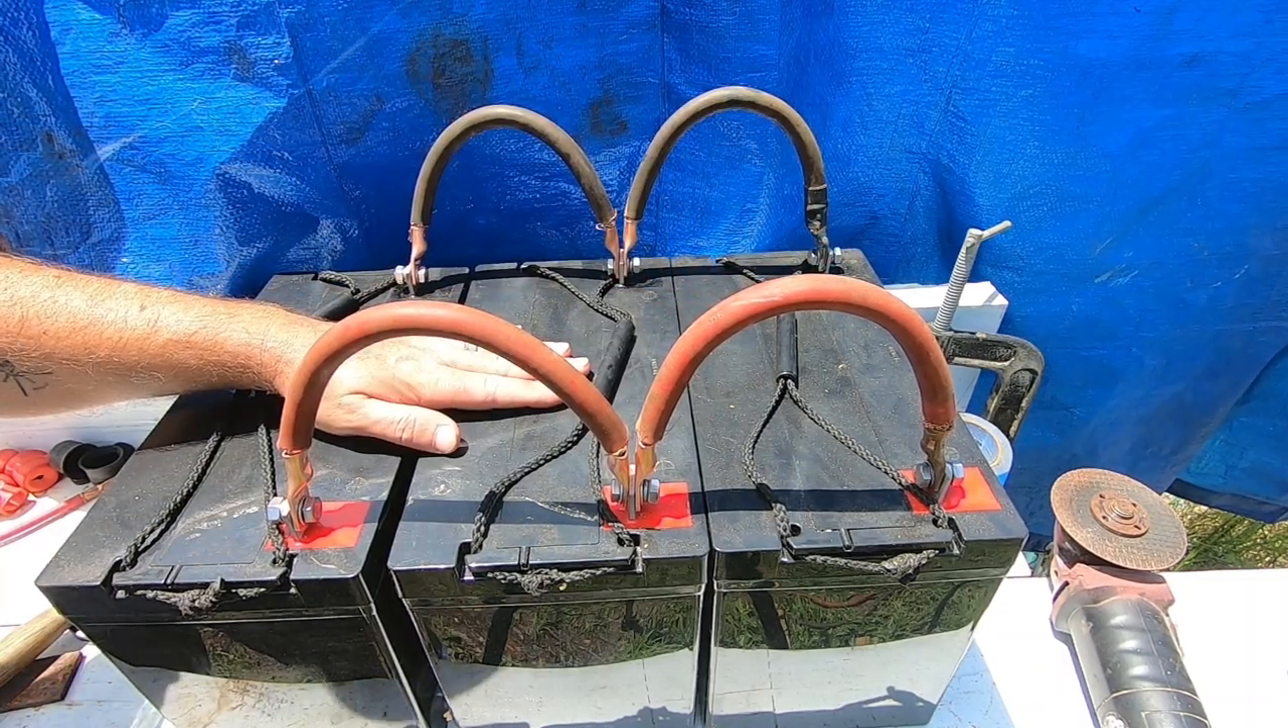So, we have finished our parallel system. This is a three 12-volt 100-amp-hour batteries.